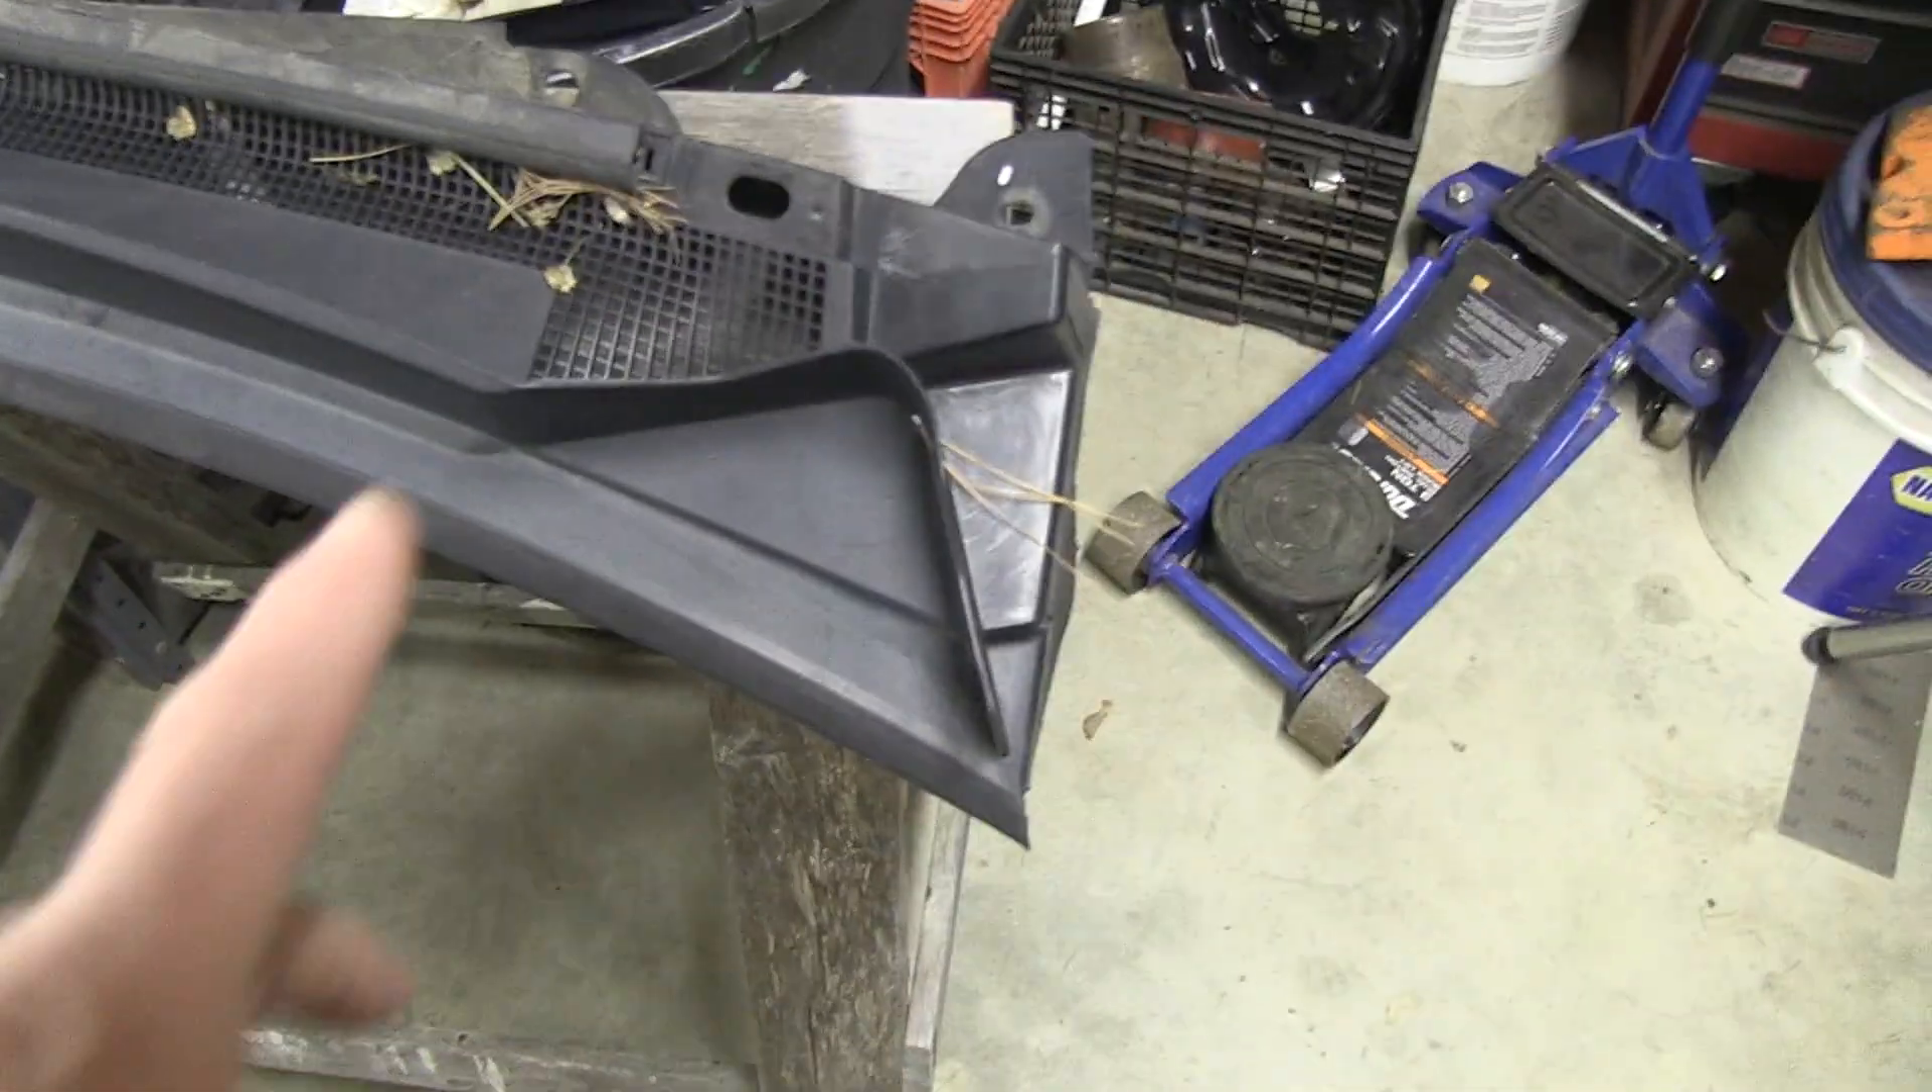As you can see, I've already taken off the cowling, and that really is quite easy.